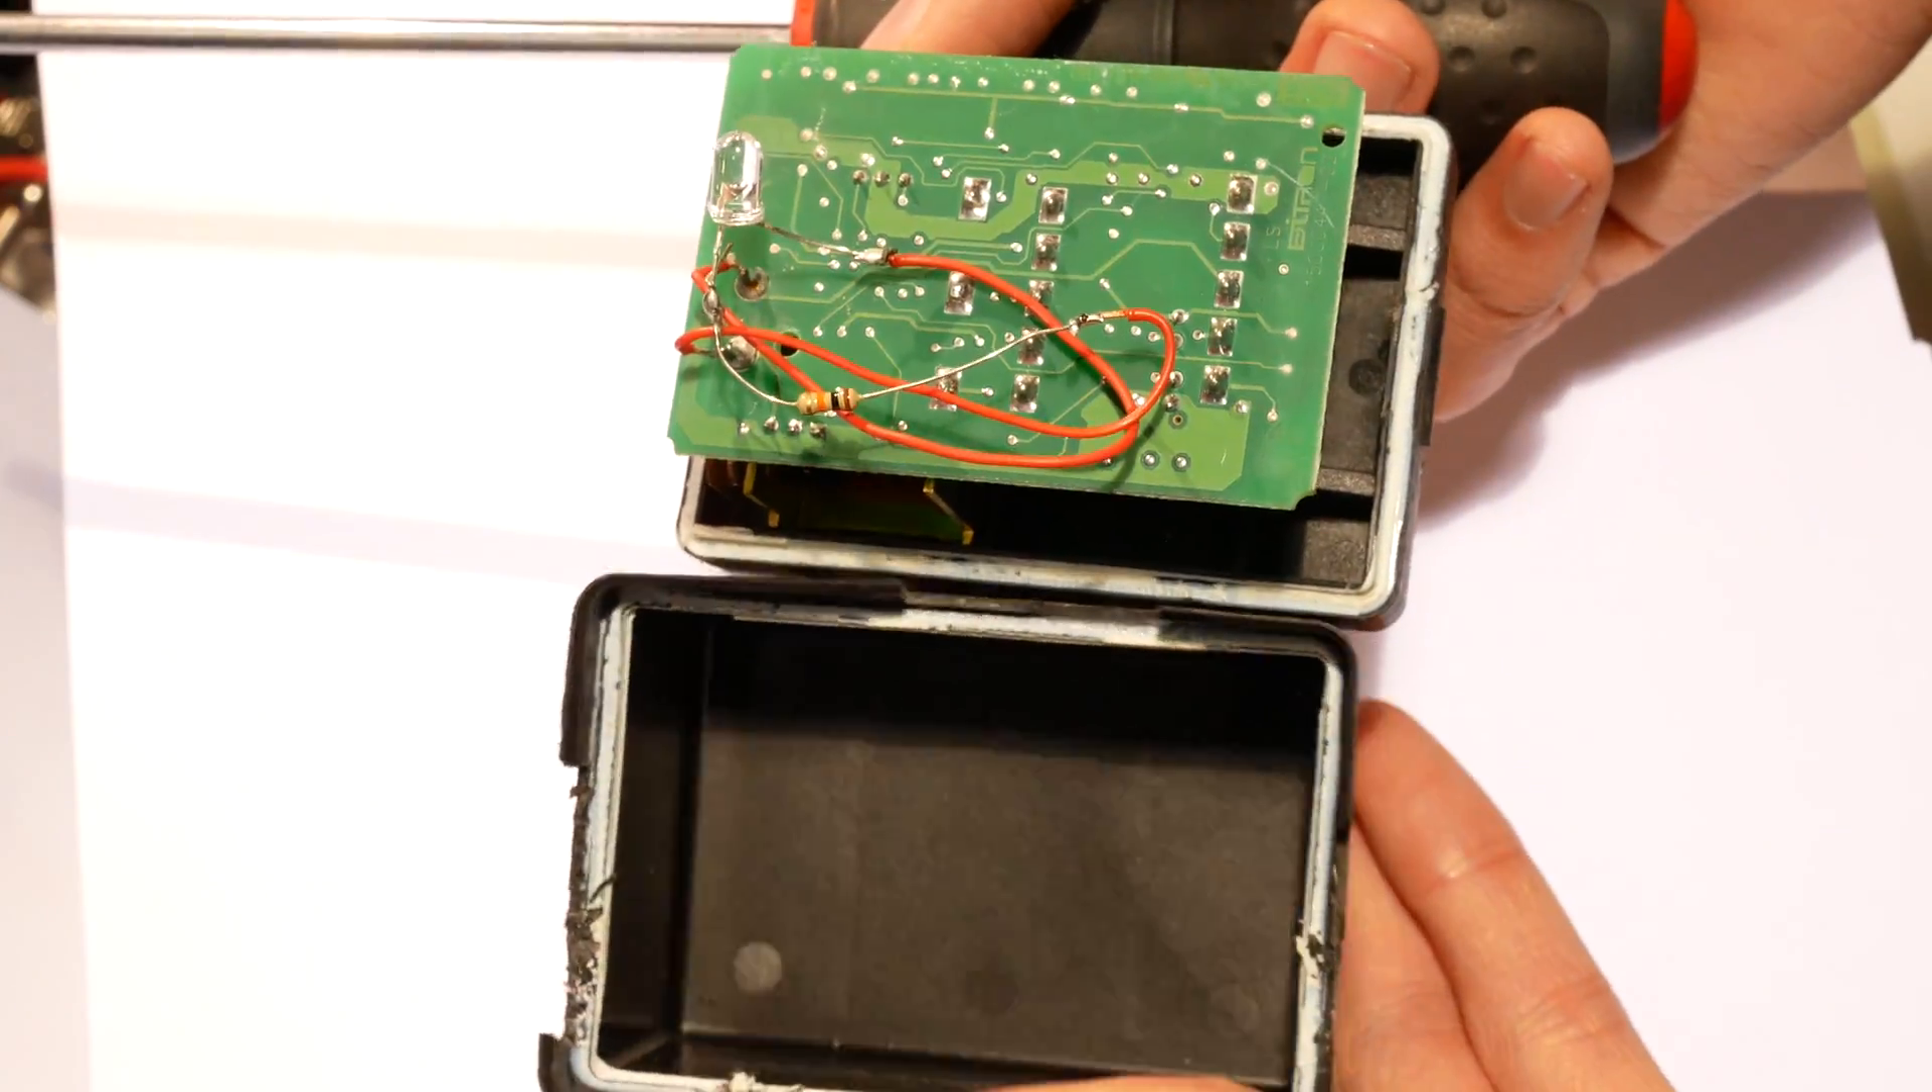I broke the tabs in the process, but with a flat-headed screwdriver the box came apart.